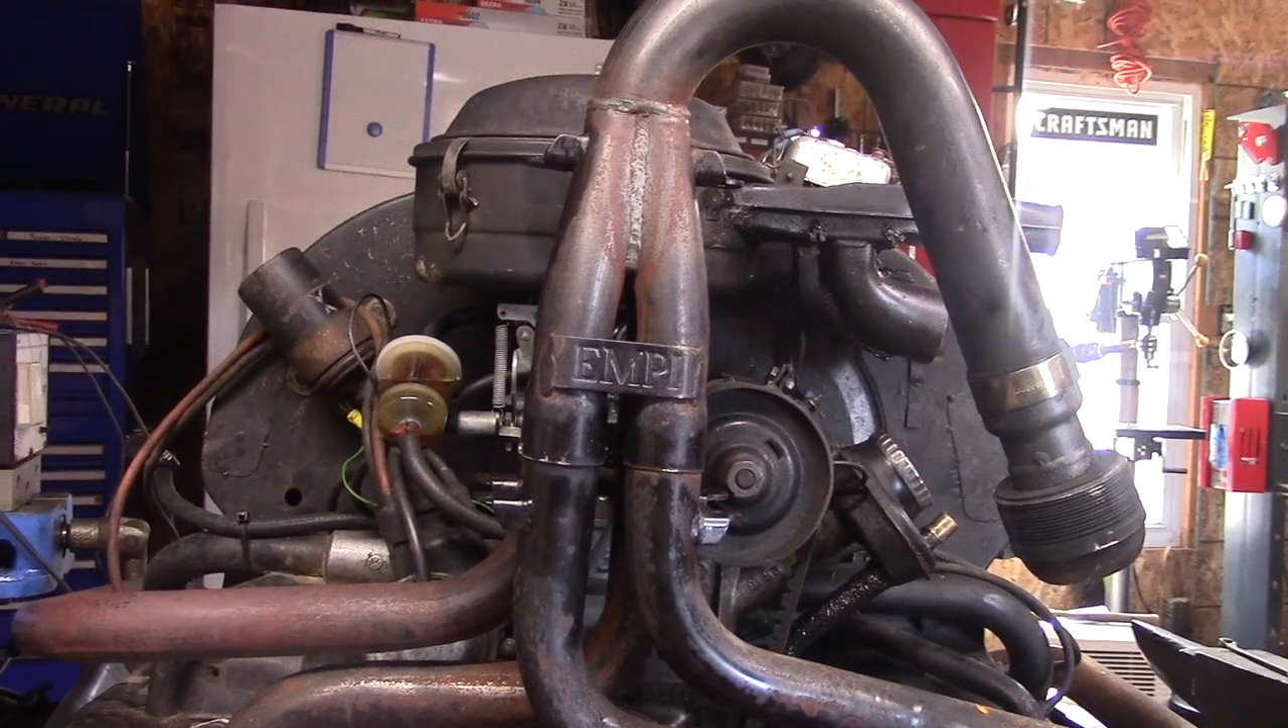Okay I now have my pipe in place.